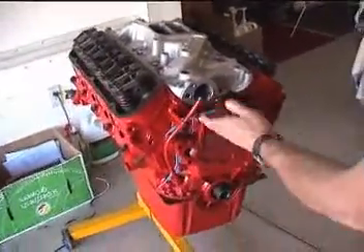We've got the intake manifold on and all torqued down nice and all sealed up.